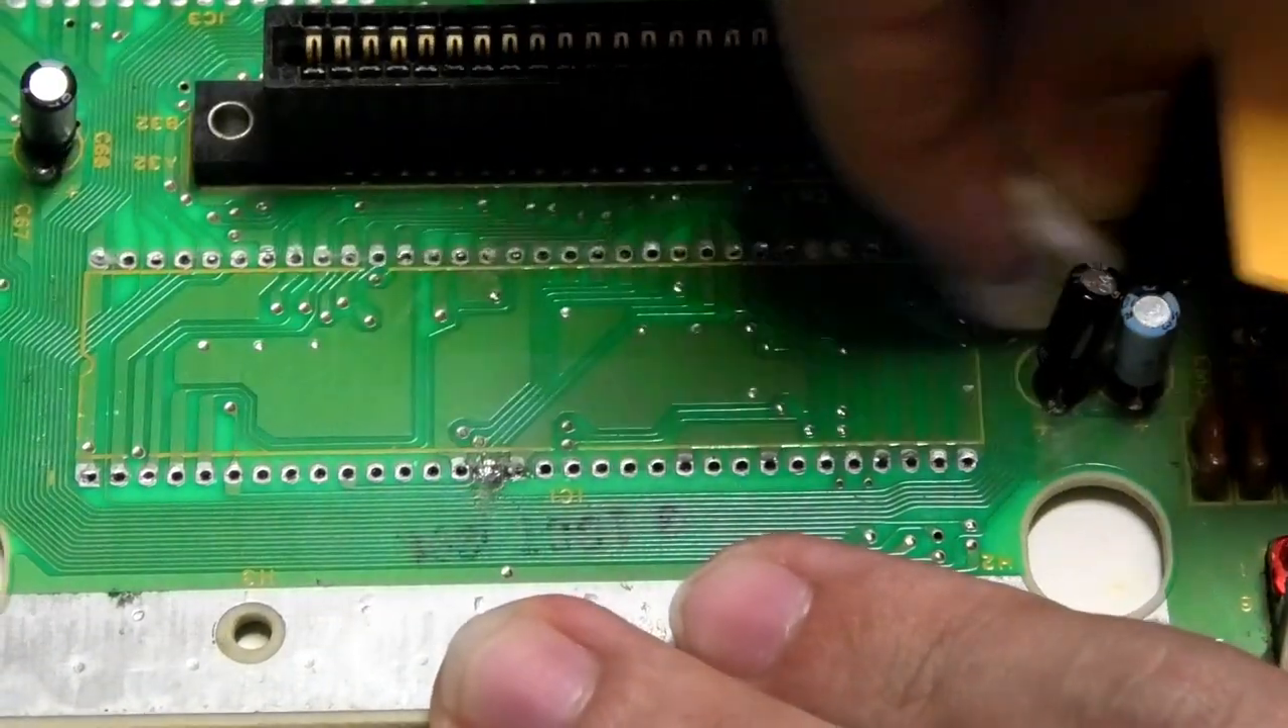So I've already taken out the original dead CPU and ordered a socket to go in its place for CMOS swapping because I am not soldering and desoldering 64 pins multiple times.